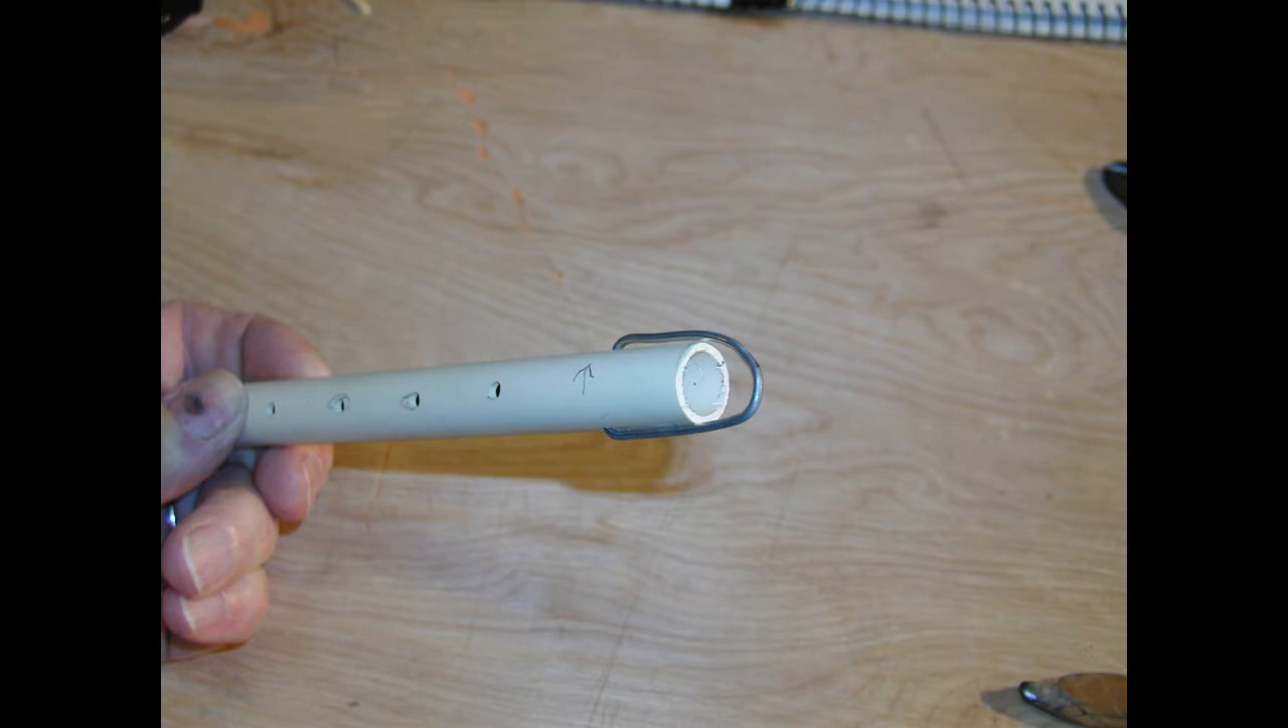This is just another view showing the halyard attachment wire after it's connected to the free end of the PVC.